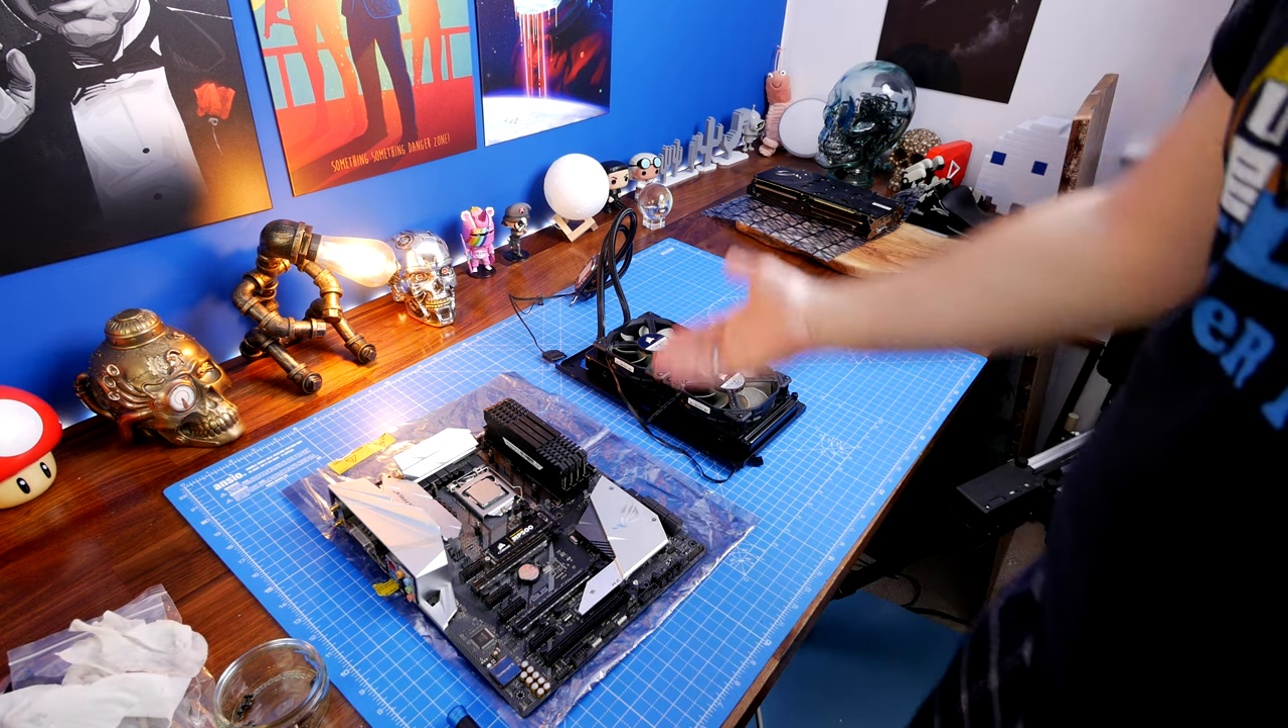Now I'm in a position where I have obviously separated the motherboard and the pump, which you wouldn't necessarily do if you were just looking to clean the pump.